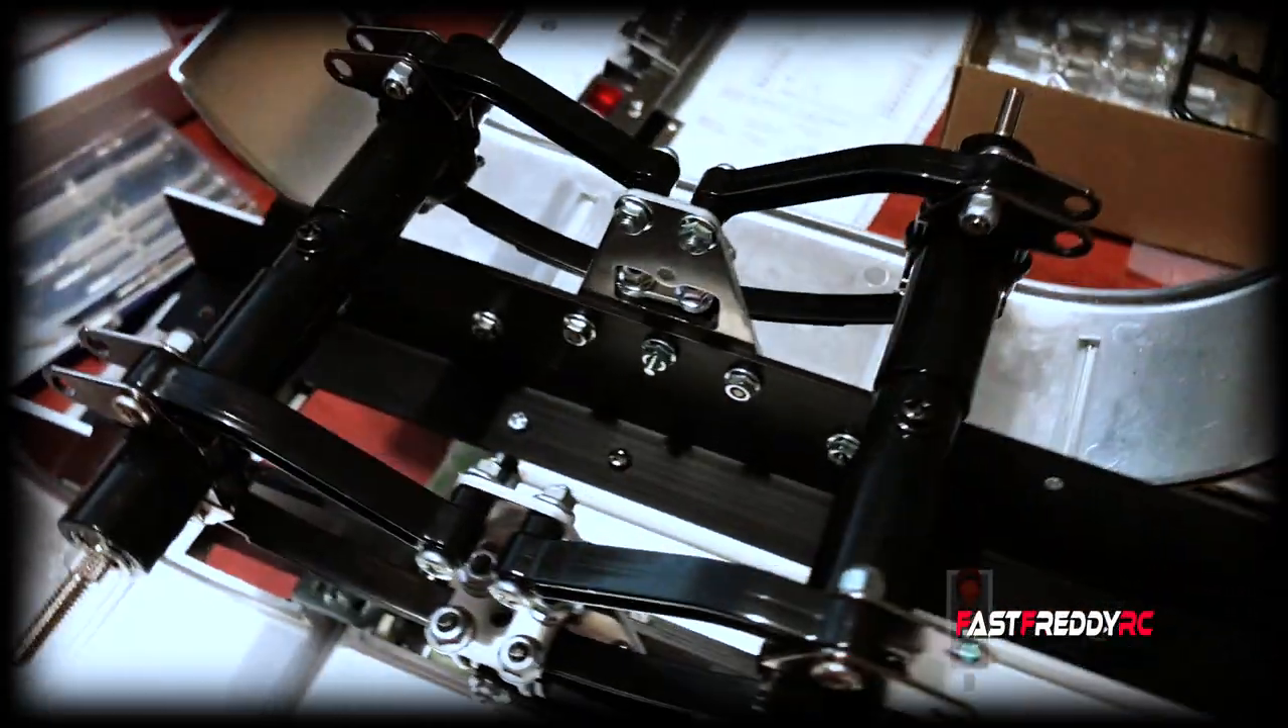There's the radius arms that needed to be installed and there we have them on the trailer so that step is finished.